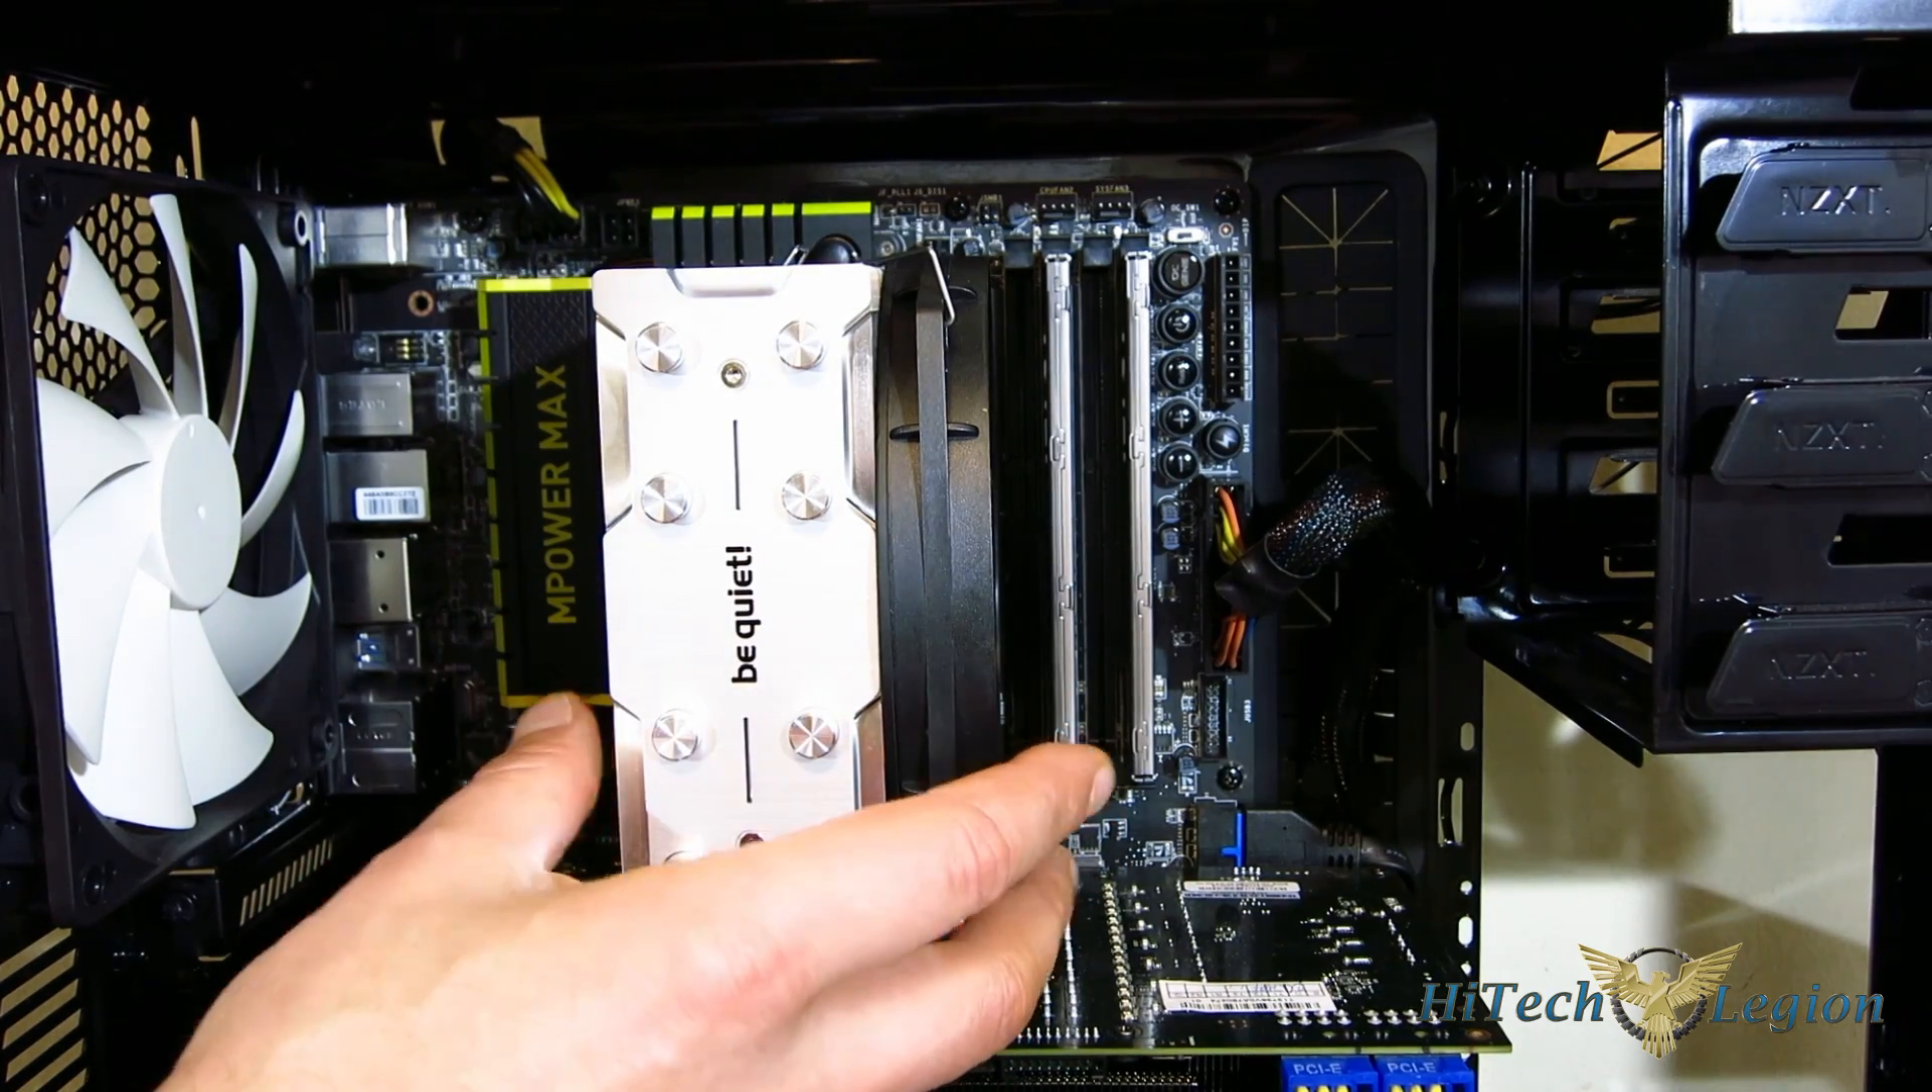All installed in the case, the Be Quiet Shadow Rock Slim, obviously, is a very, very nice looking cooler.